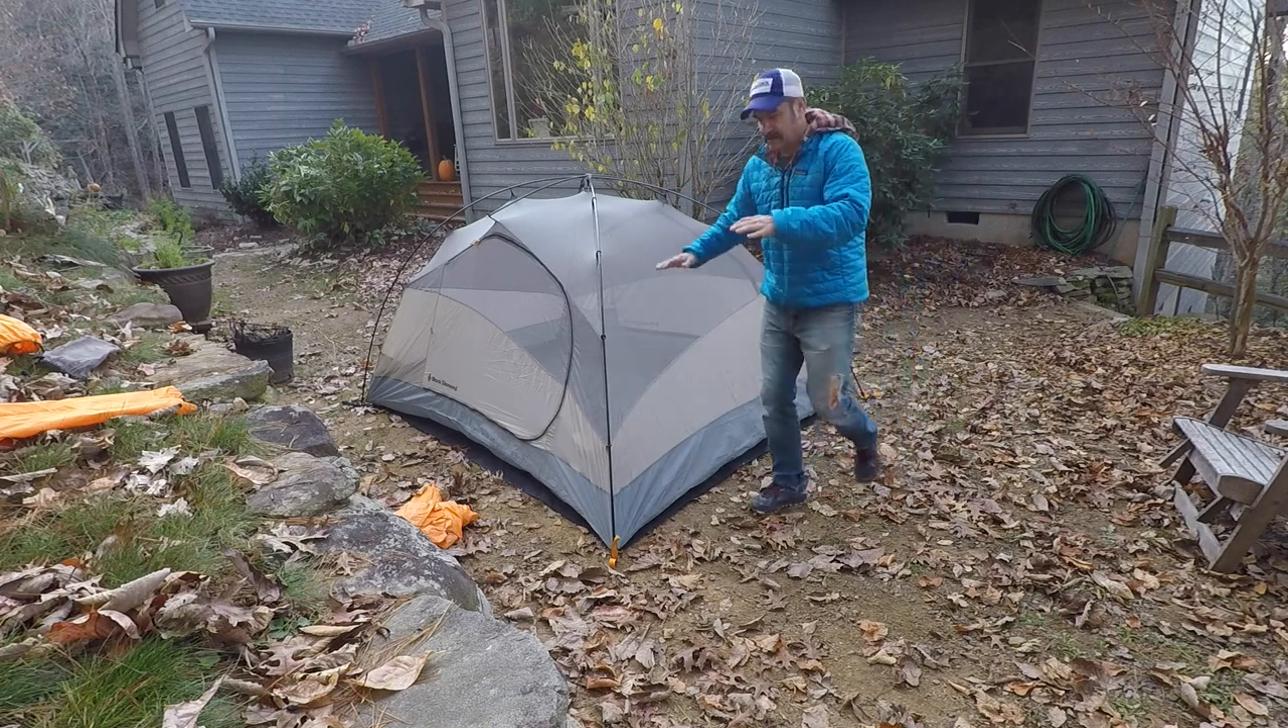Now you've got your tent set up.